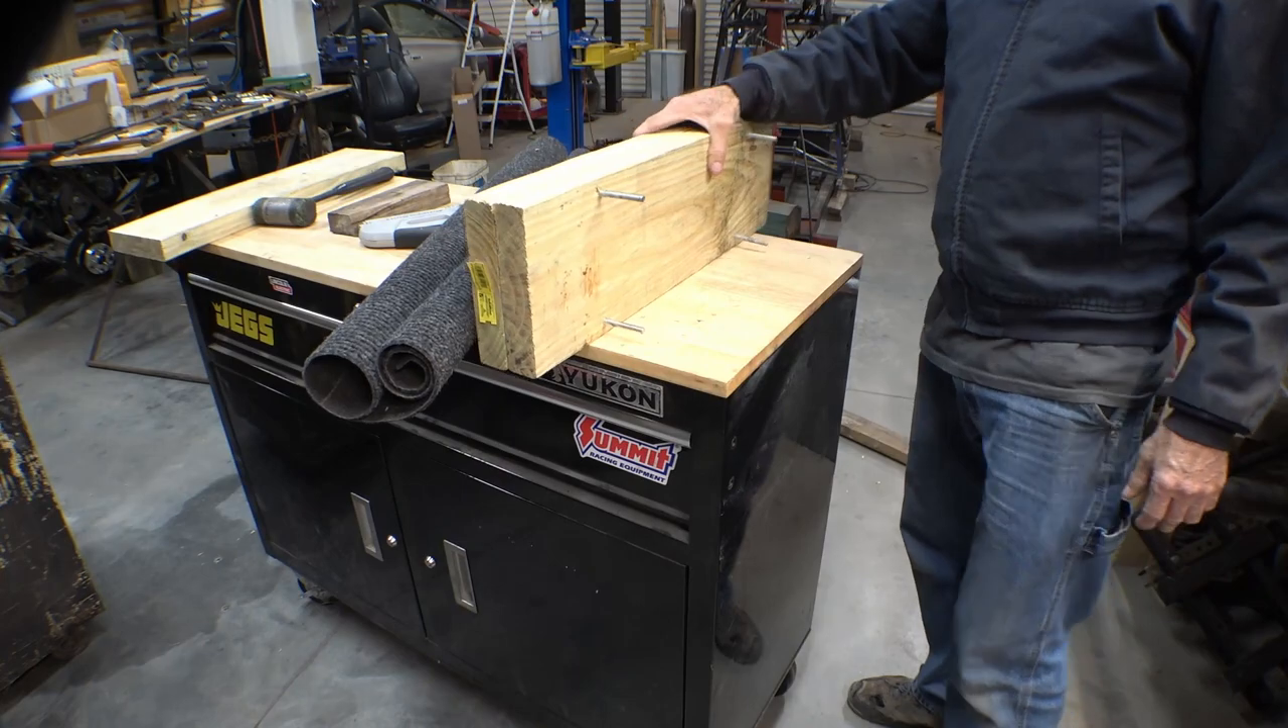After much drilling and hammering we have some bolts driven through a couple of pieces of 2x8.